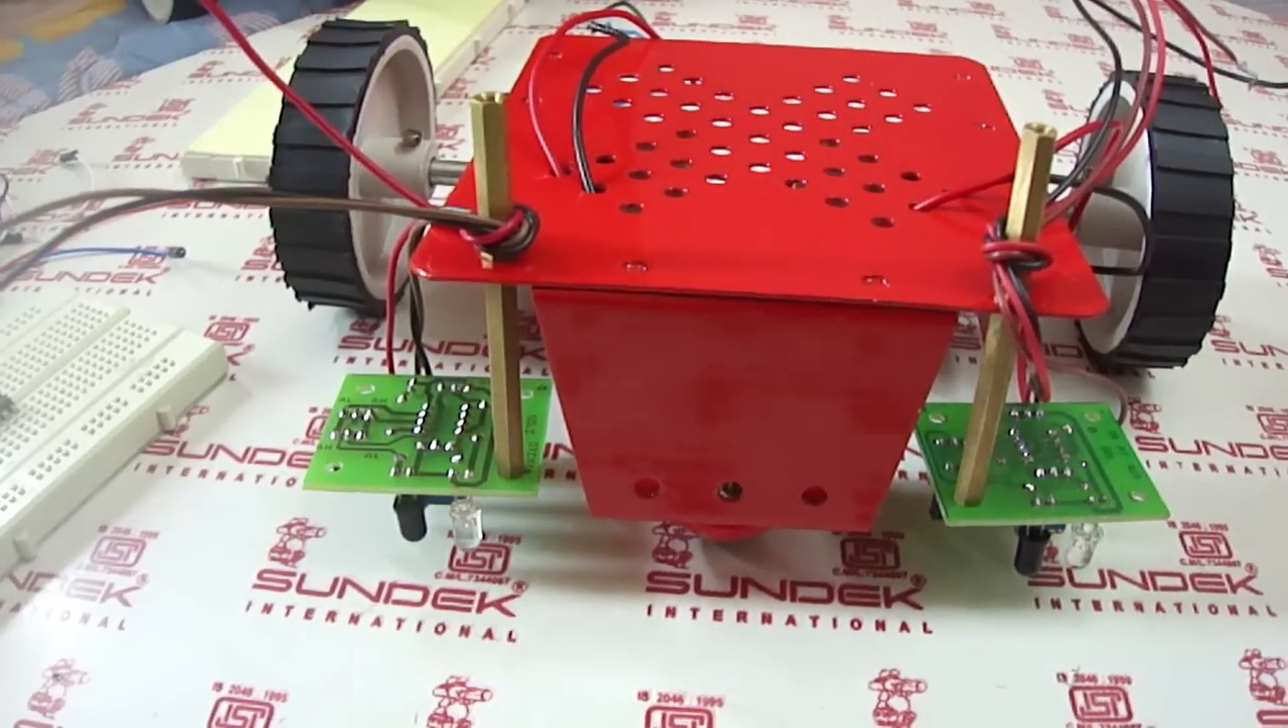So we have connected the sensors.